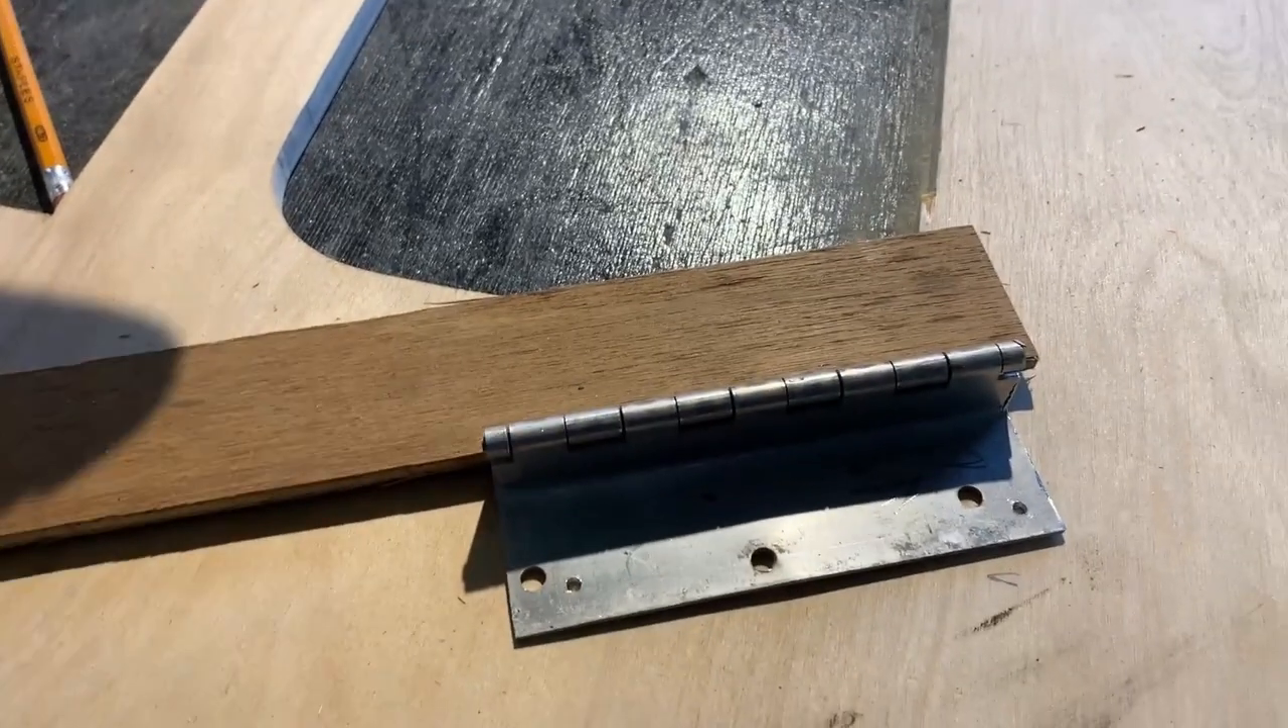You can see how much the hinge sticks out.